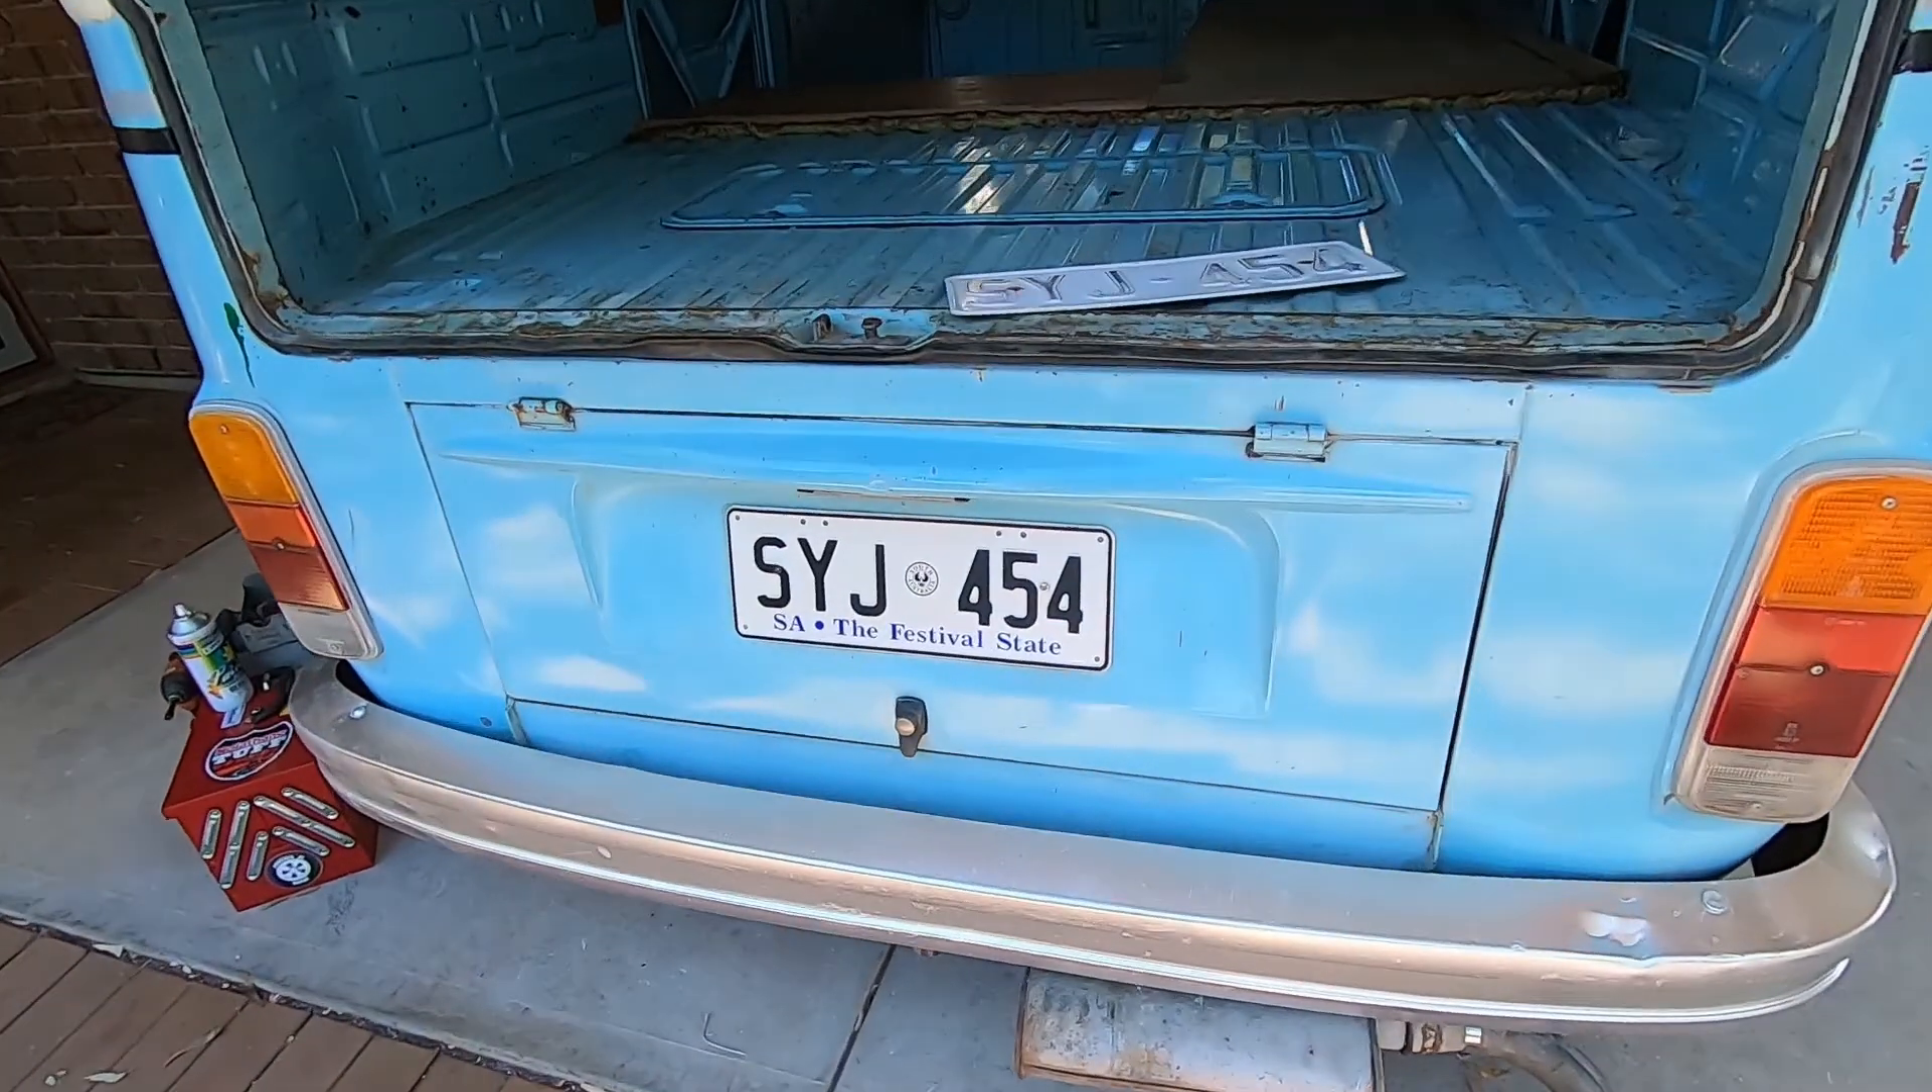Everything looks pretty good. New number plate's on. The bumper bar's back on.